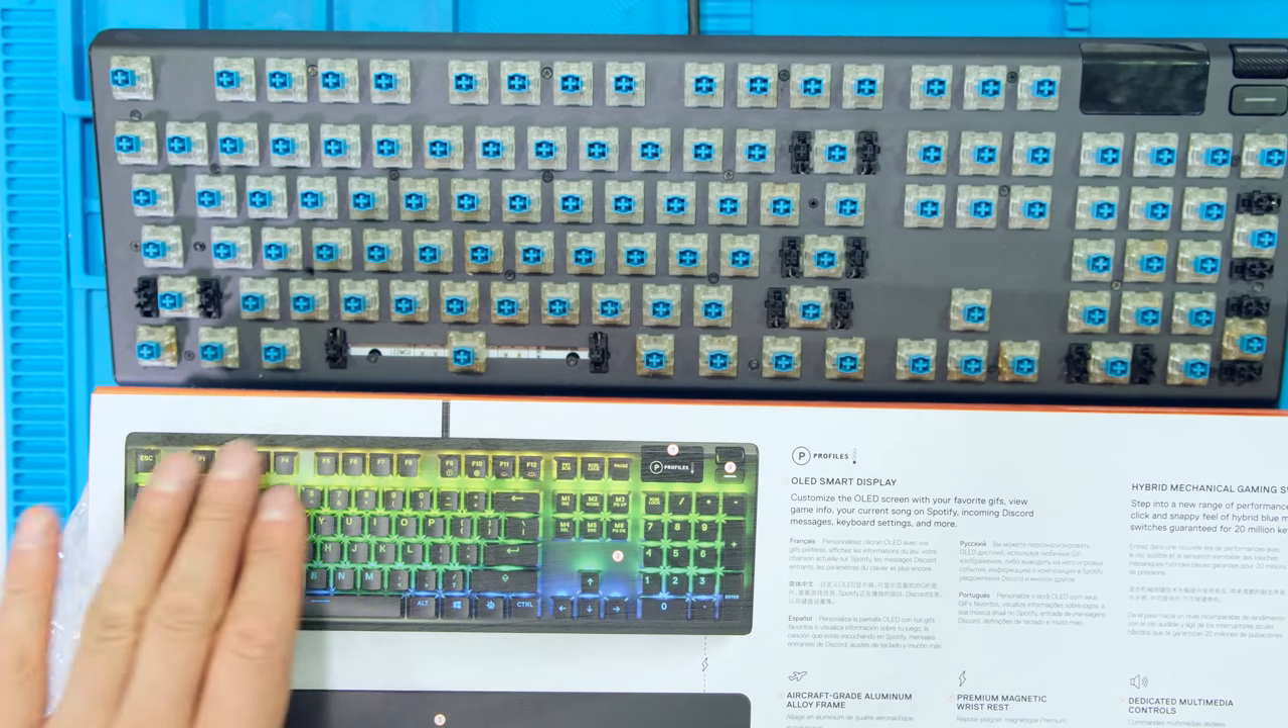So all I need to do is put the screws in and put all the keys back on.